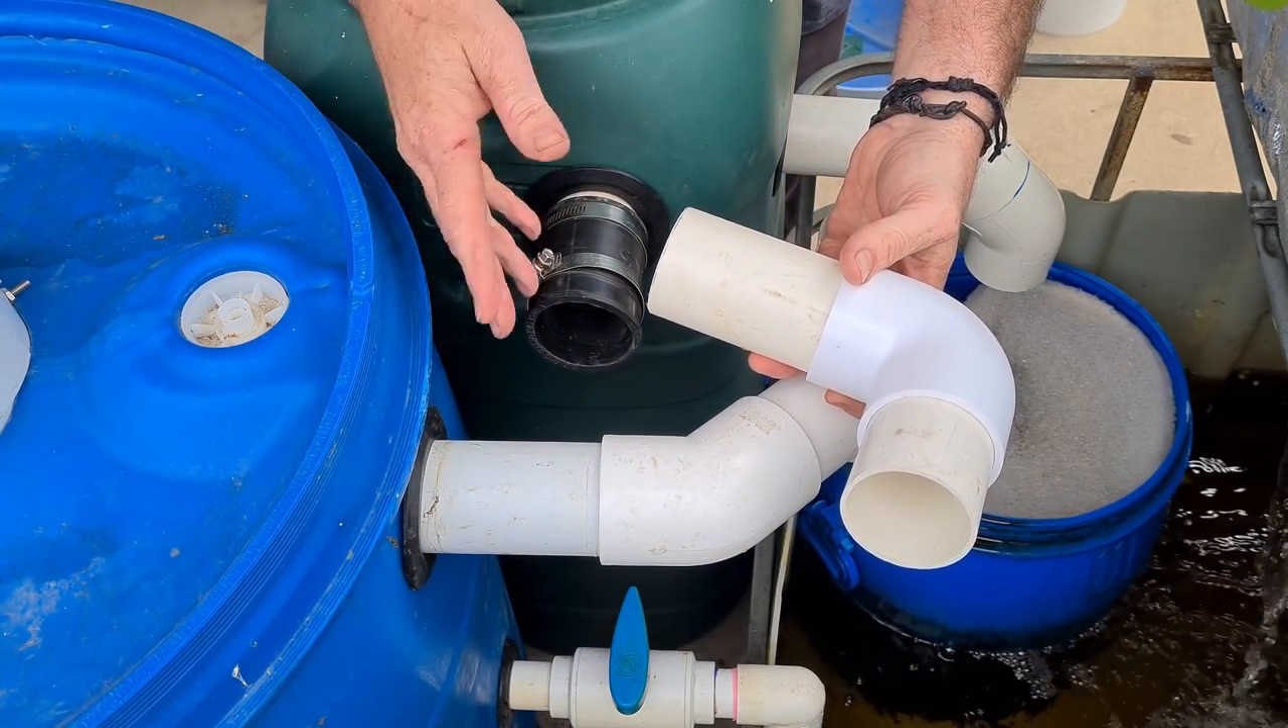So rightio folks we have the uniseal through I've got my little rubber coupling on here that I'm going to use to put on the pipe connected to the radial flow settler.